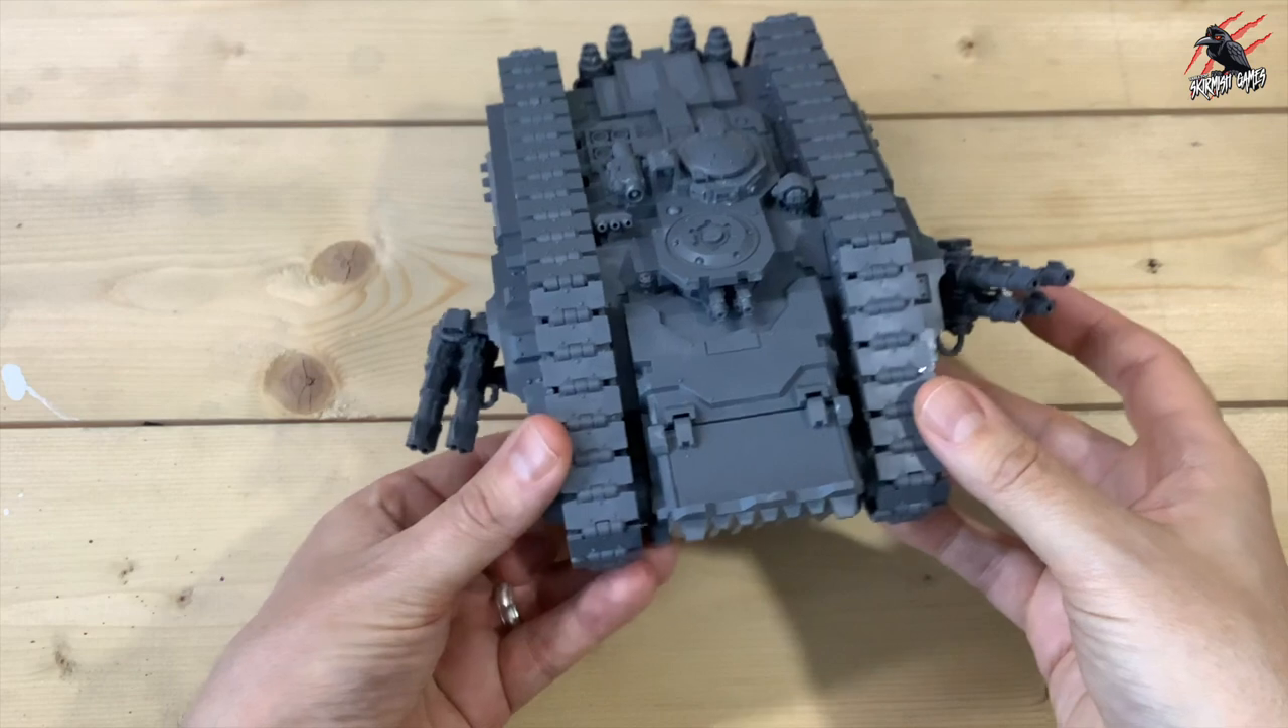Here's my land raider spartan all assembled now.